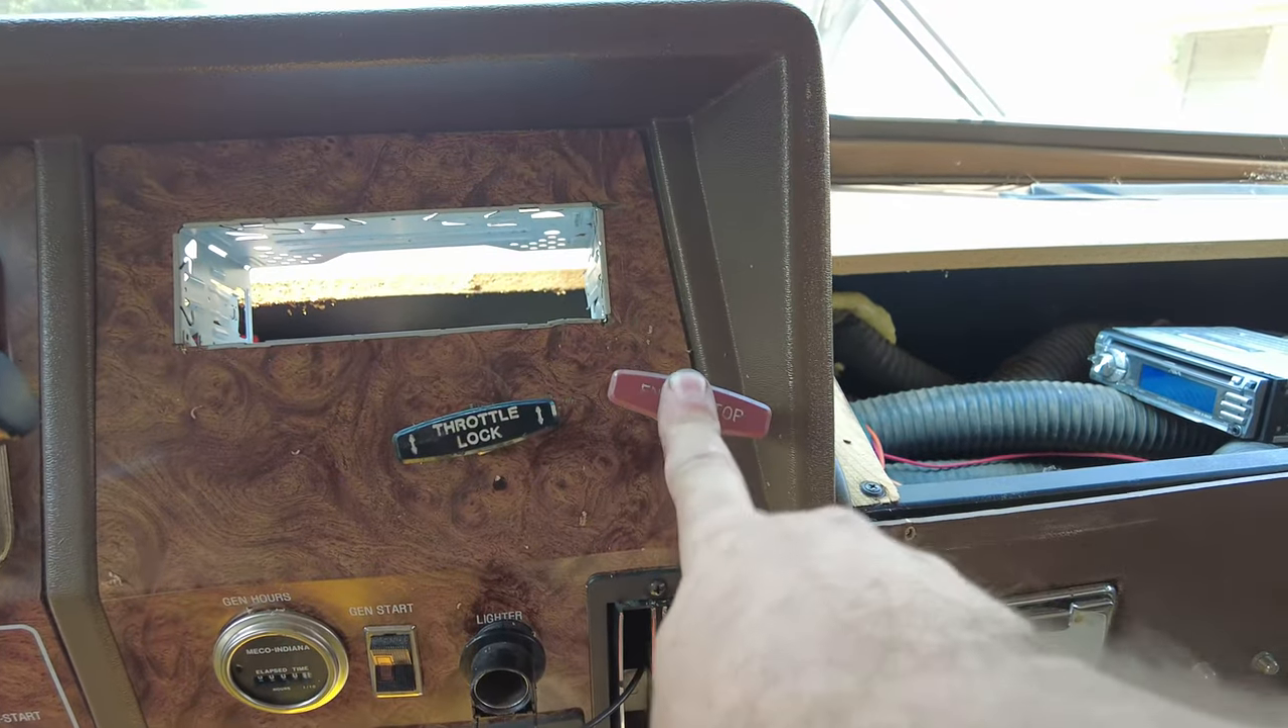And I also got the engine stop knob installed.